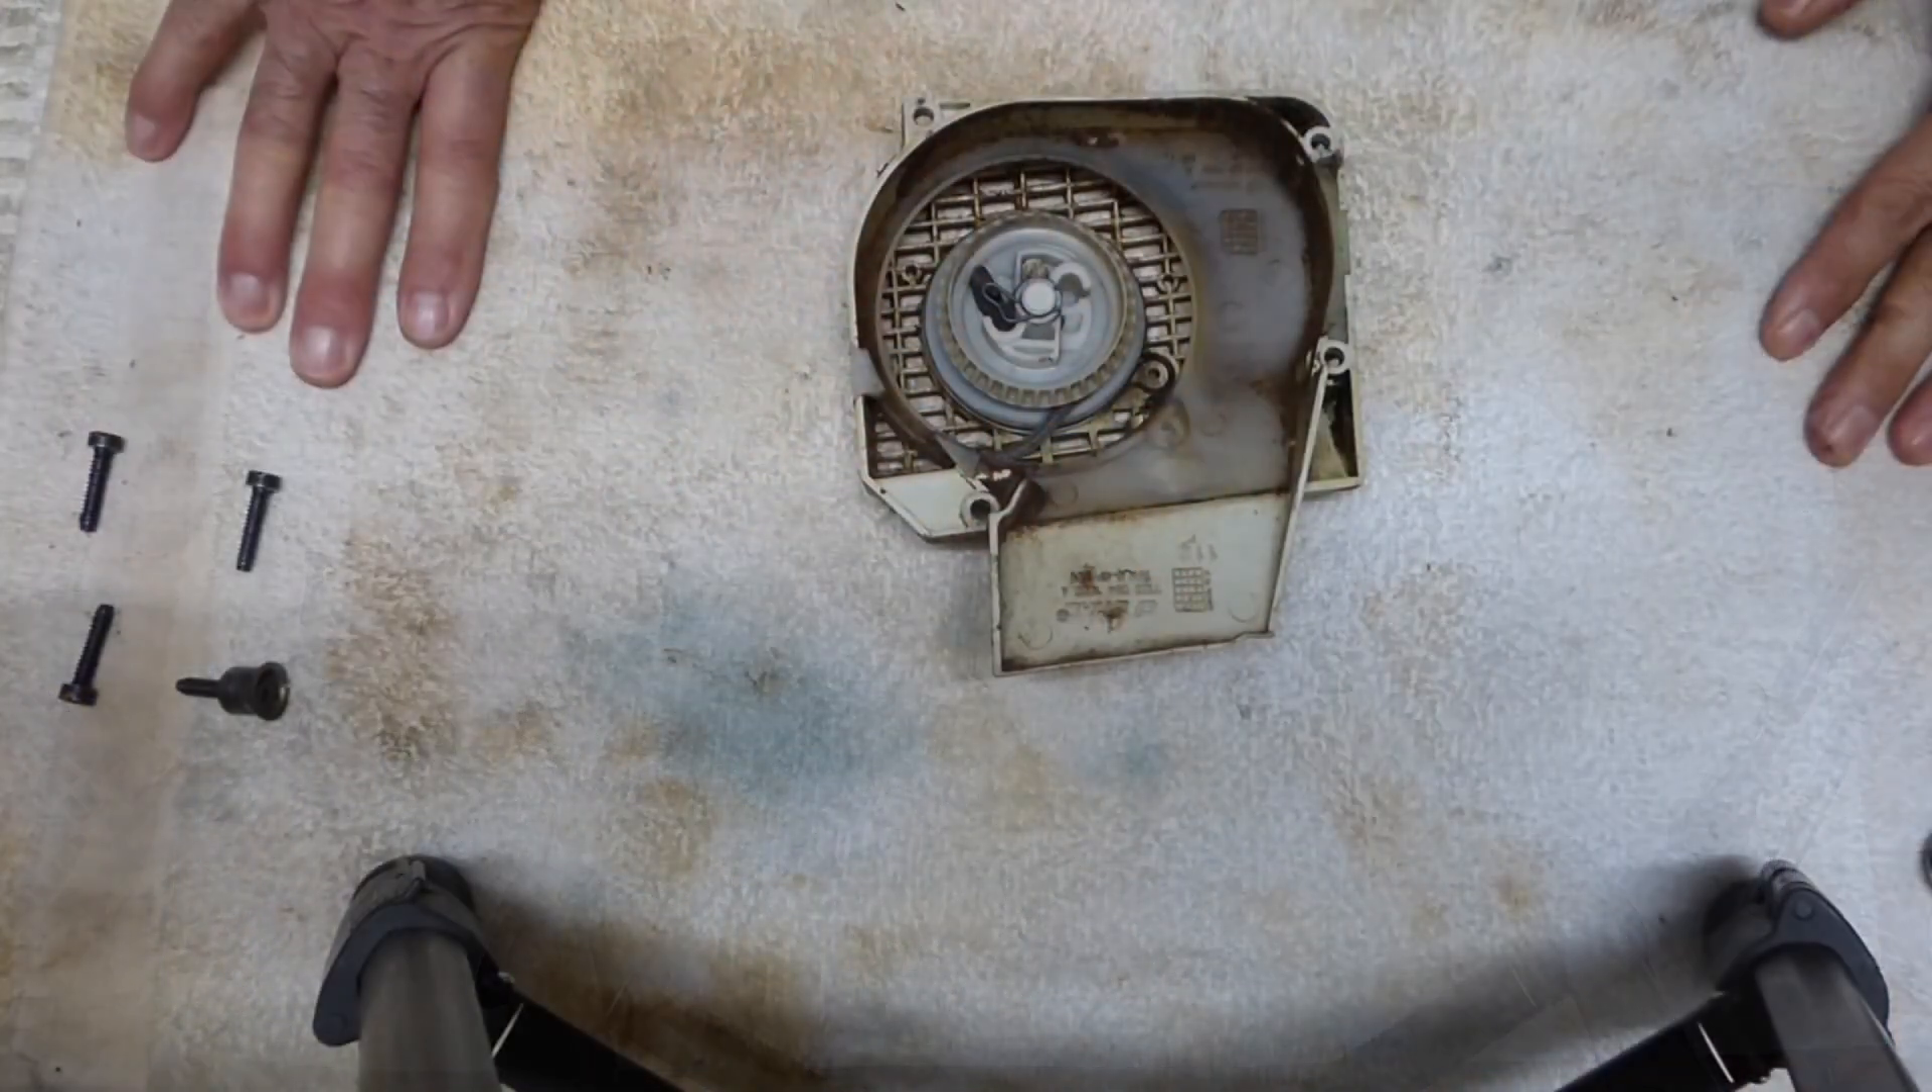Okay, we've got a recoil out.